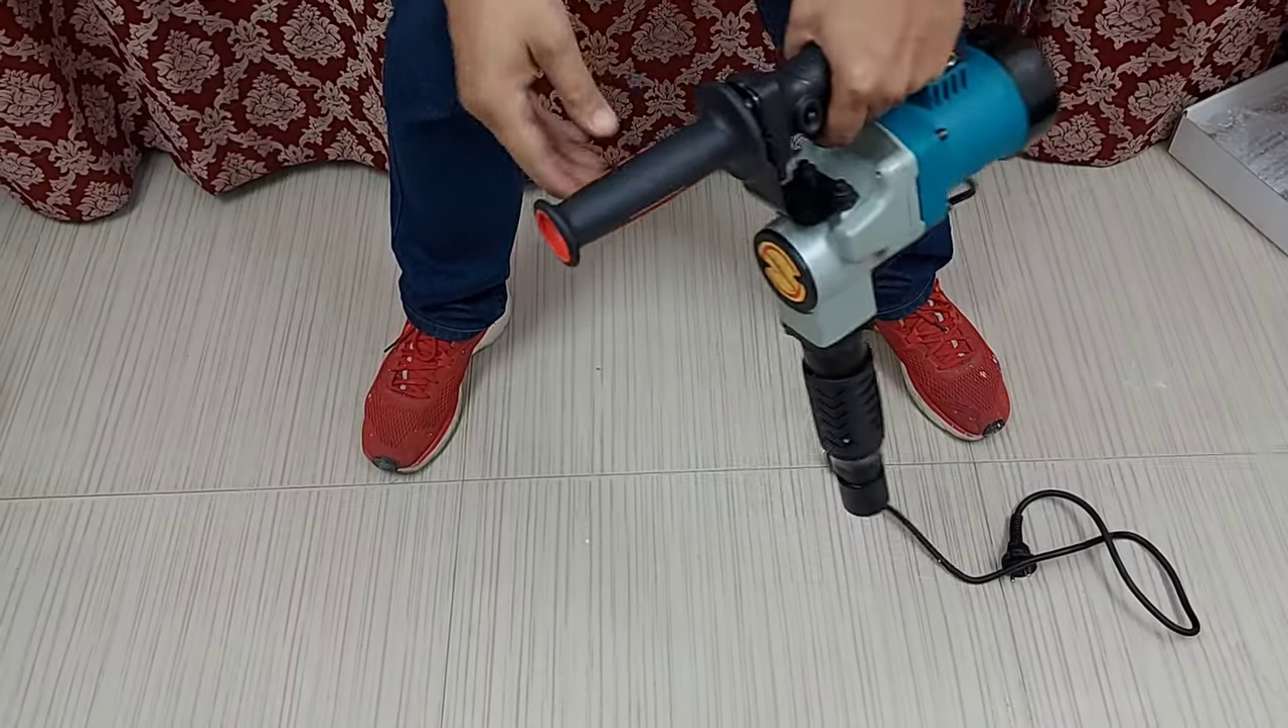यहाँ पर मैंने उपर fix कर लिया है handle।